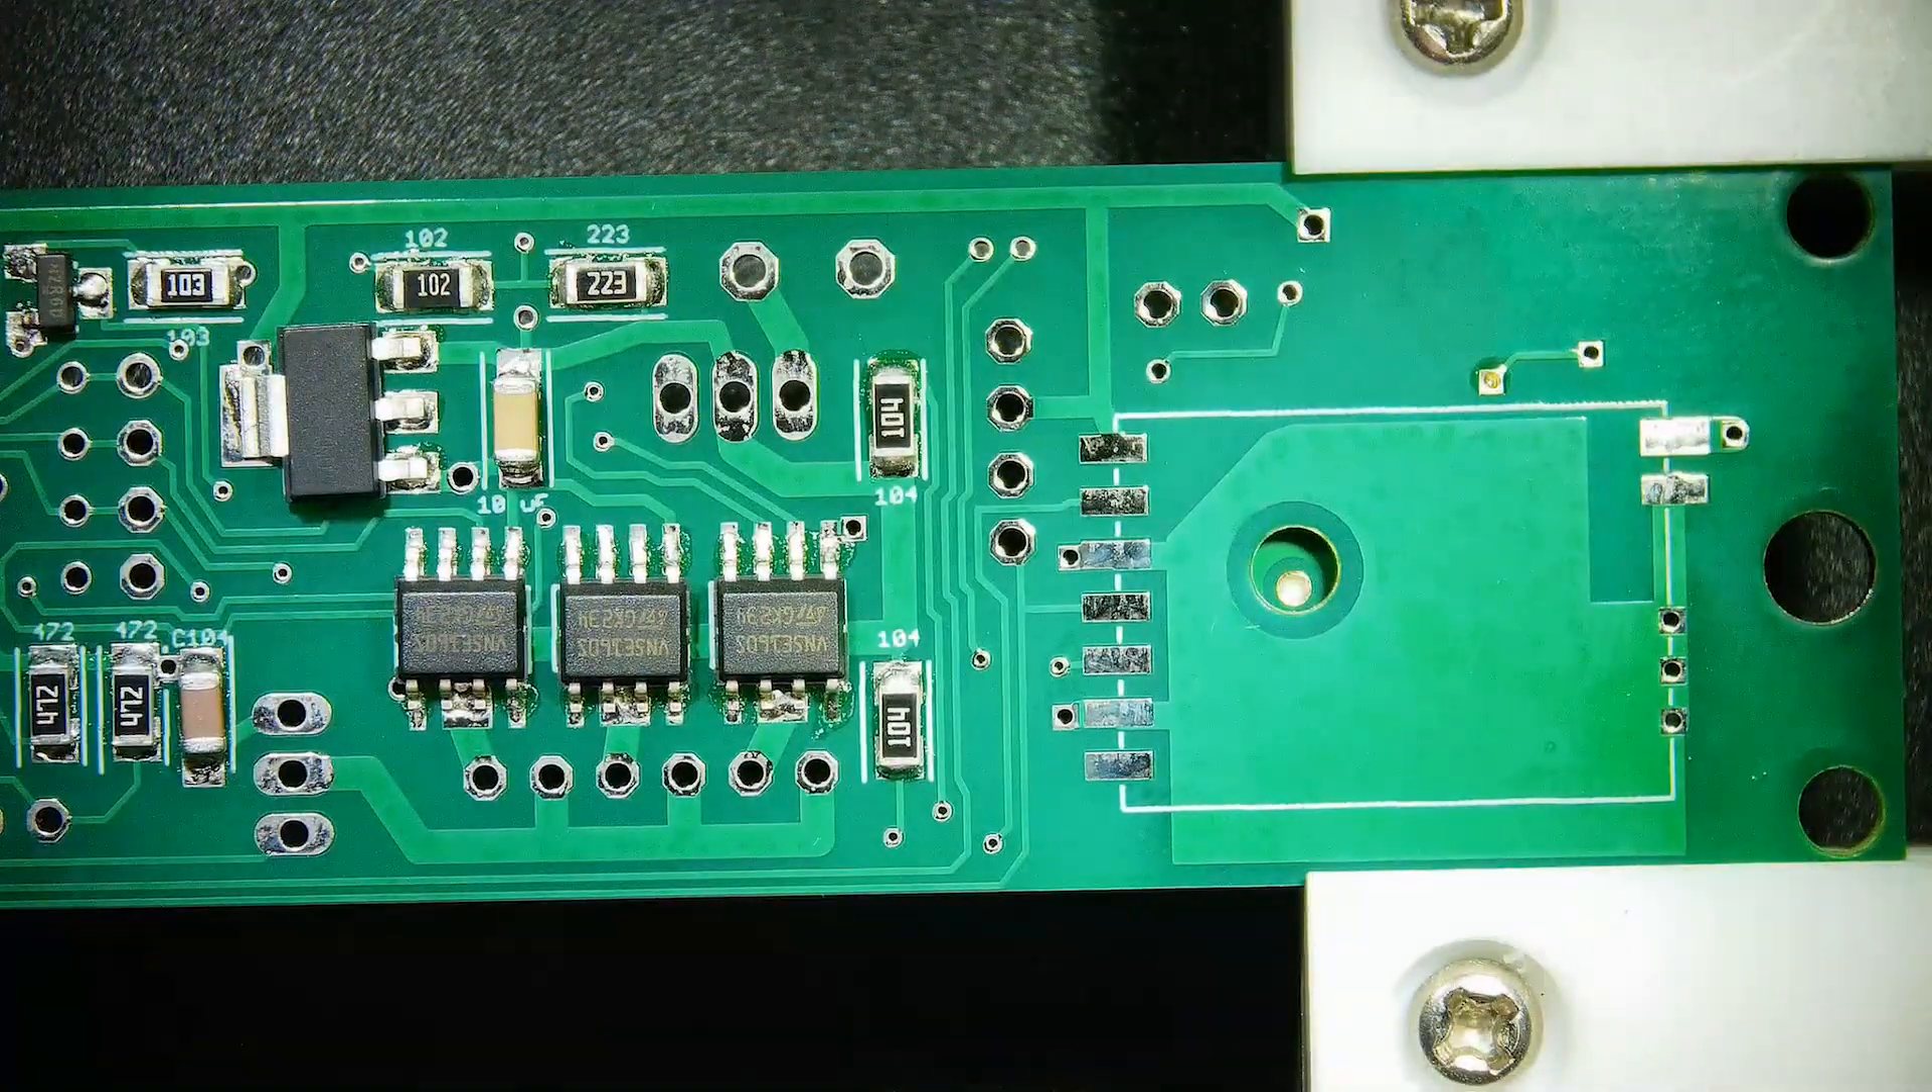So the only thing left on the back side of this board is the rf module that goes right over here.